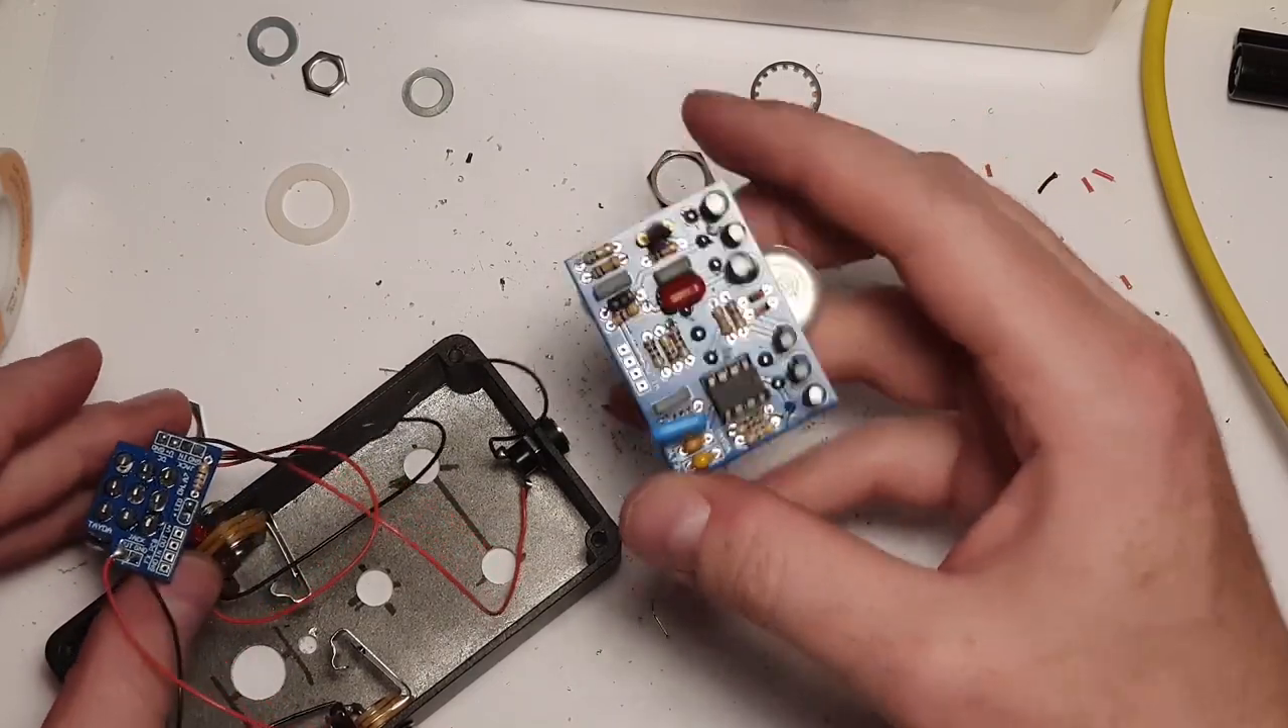So now the only connections we have remaining in this build is connecting our footswitch board to our actual effect pcb, which is of course the most fun part.